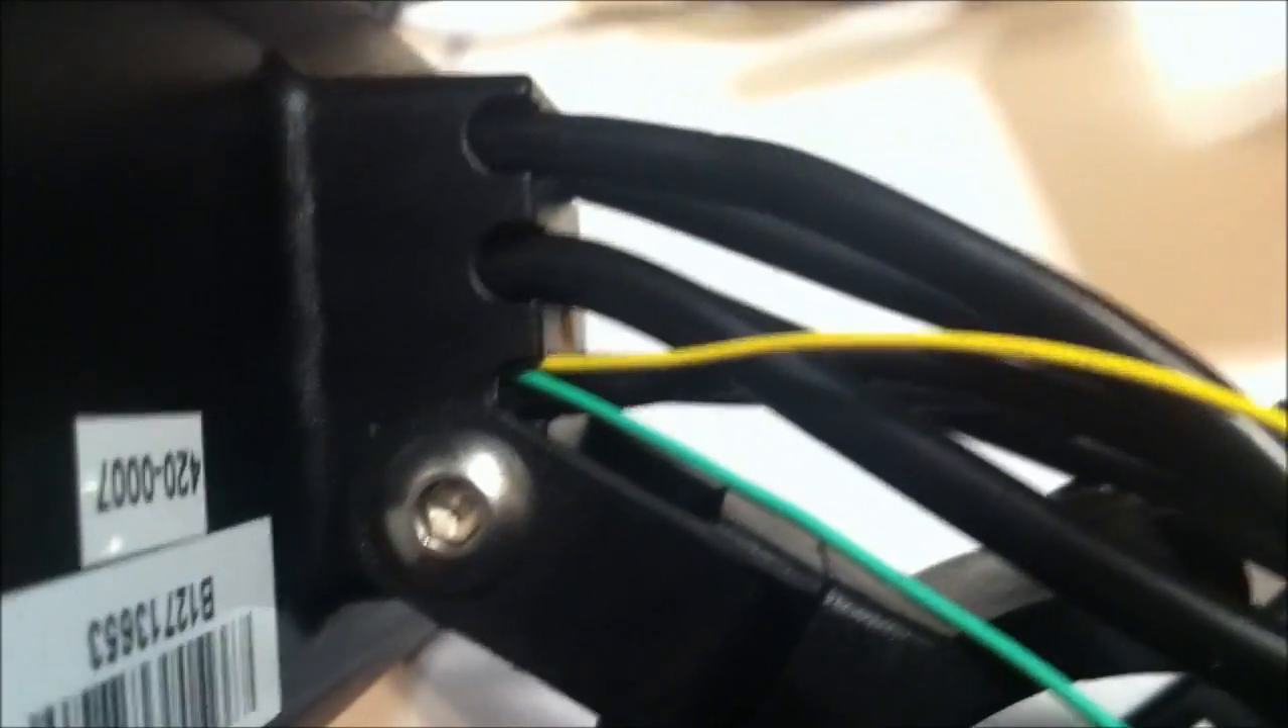Okay I've got the green and yellow wire coming out the back of the cycle analyst now beside the Speedo cable and I've got the cycle analyst back together again.